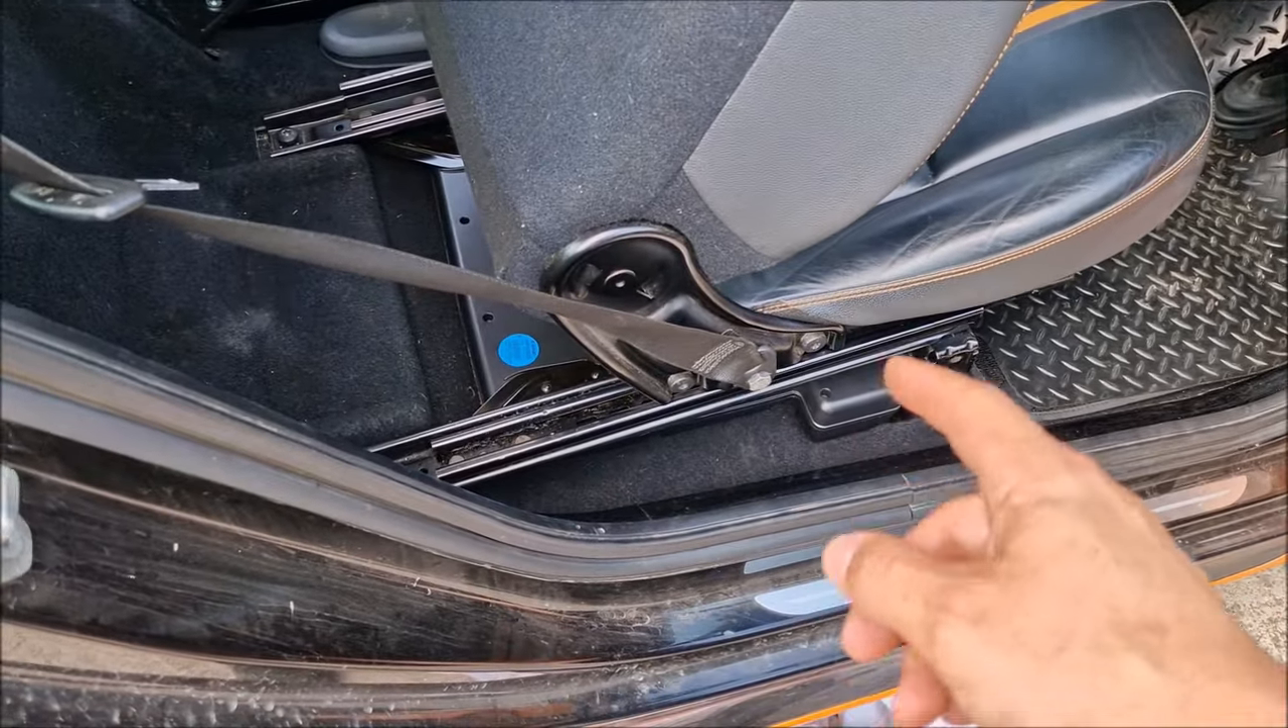Seatbelt is back in place.